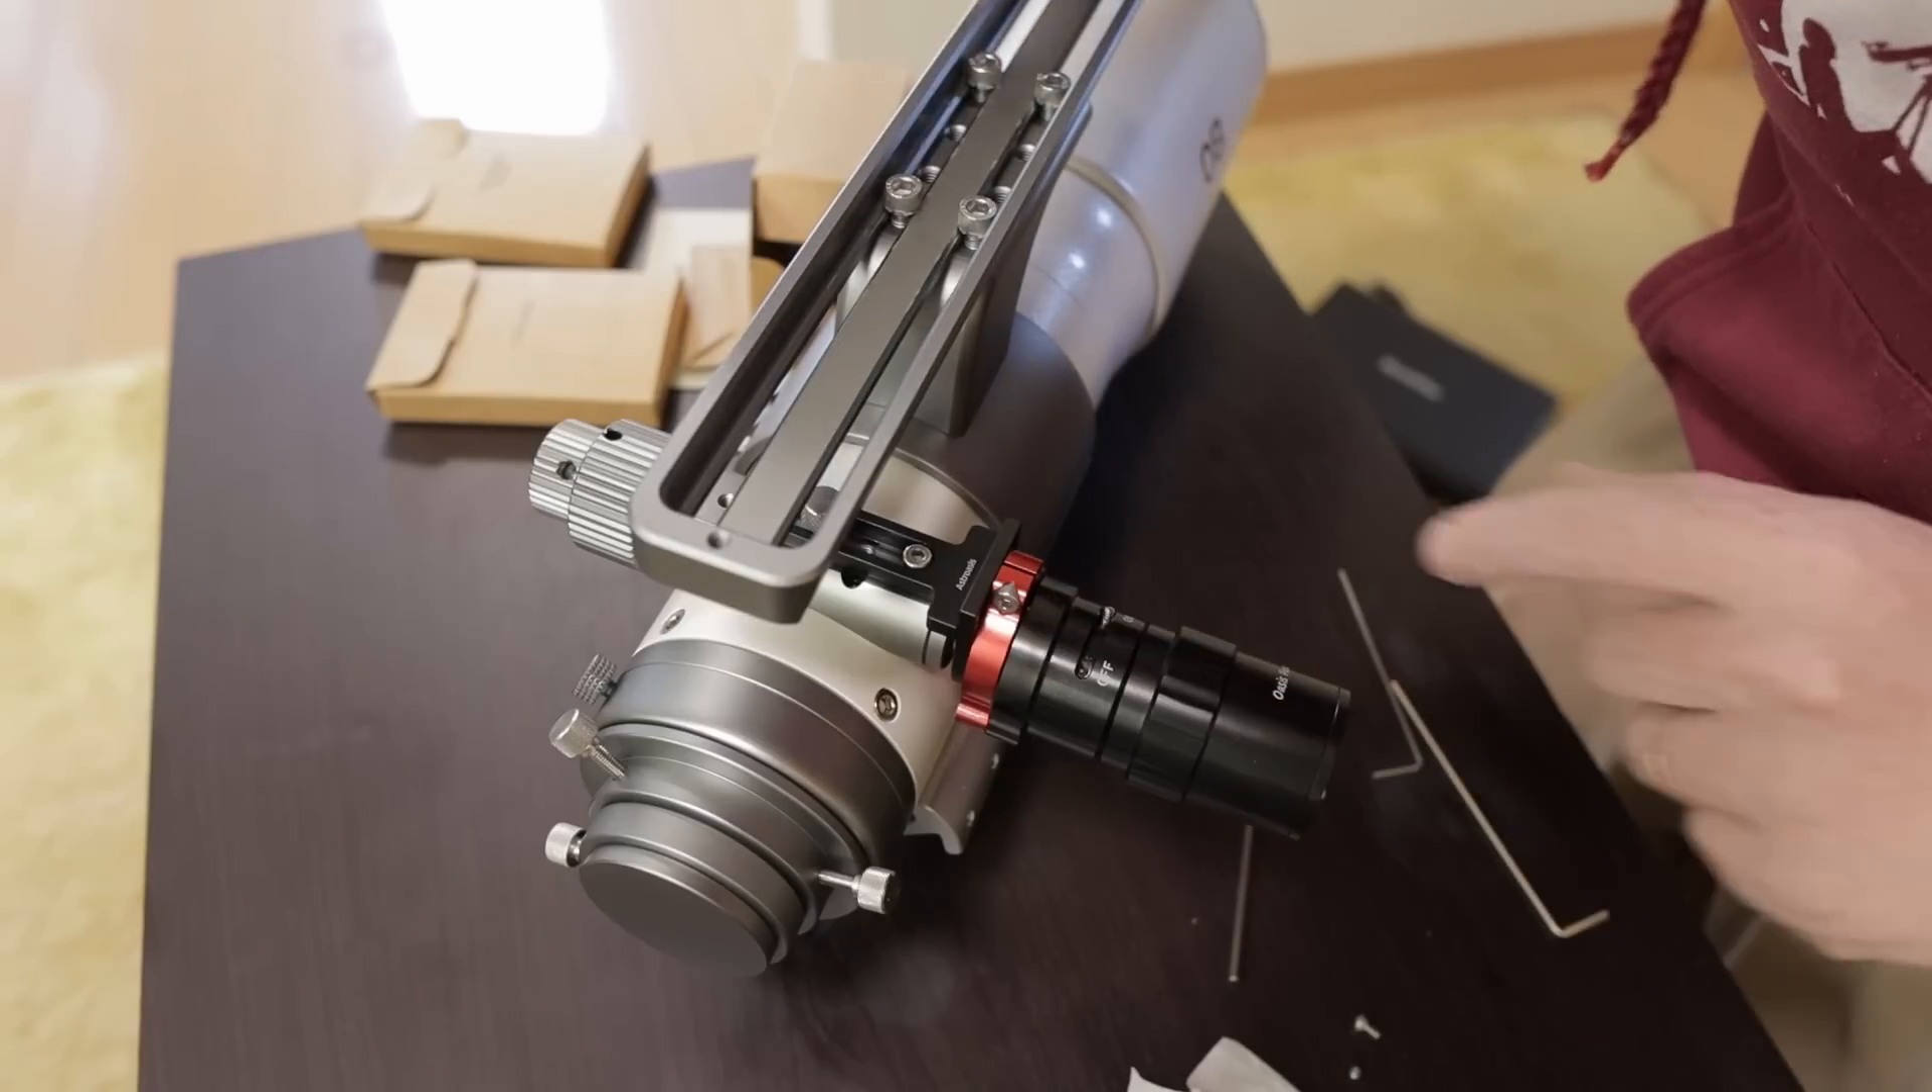And we're done. The focuser is installed.